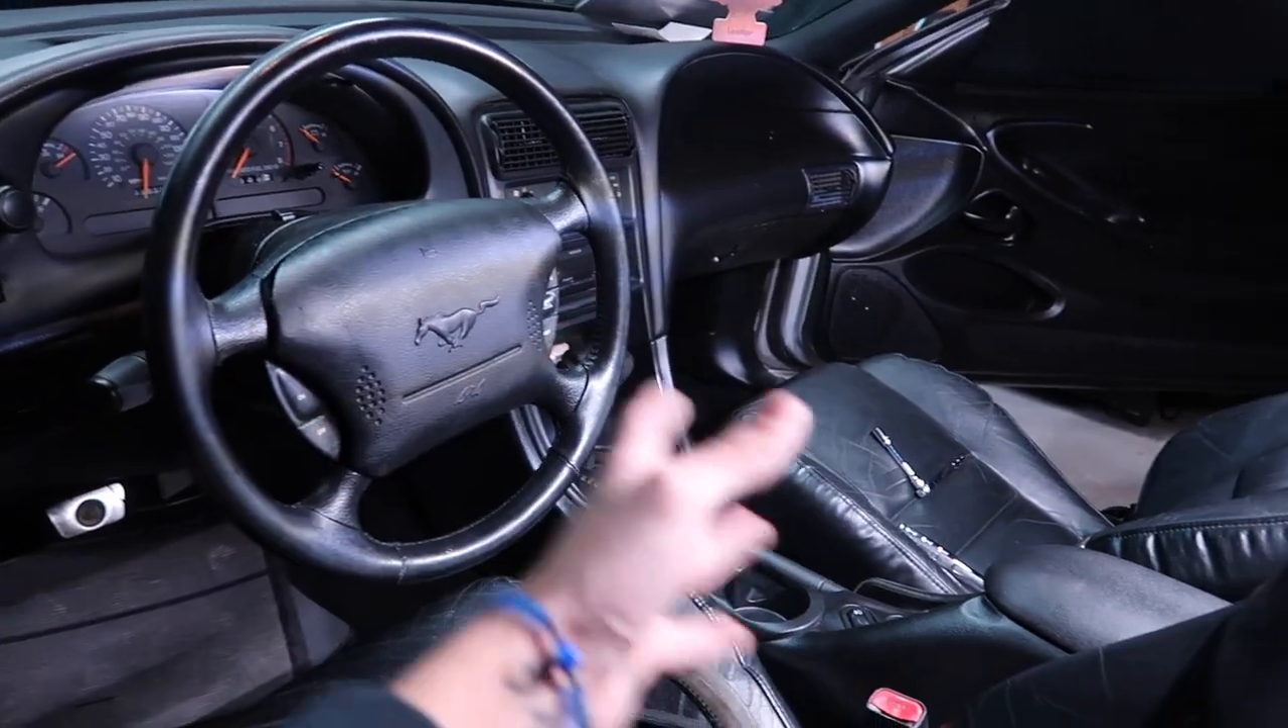New steering wheels in and we're pretty much done right here.